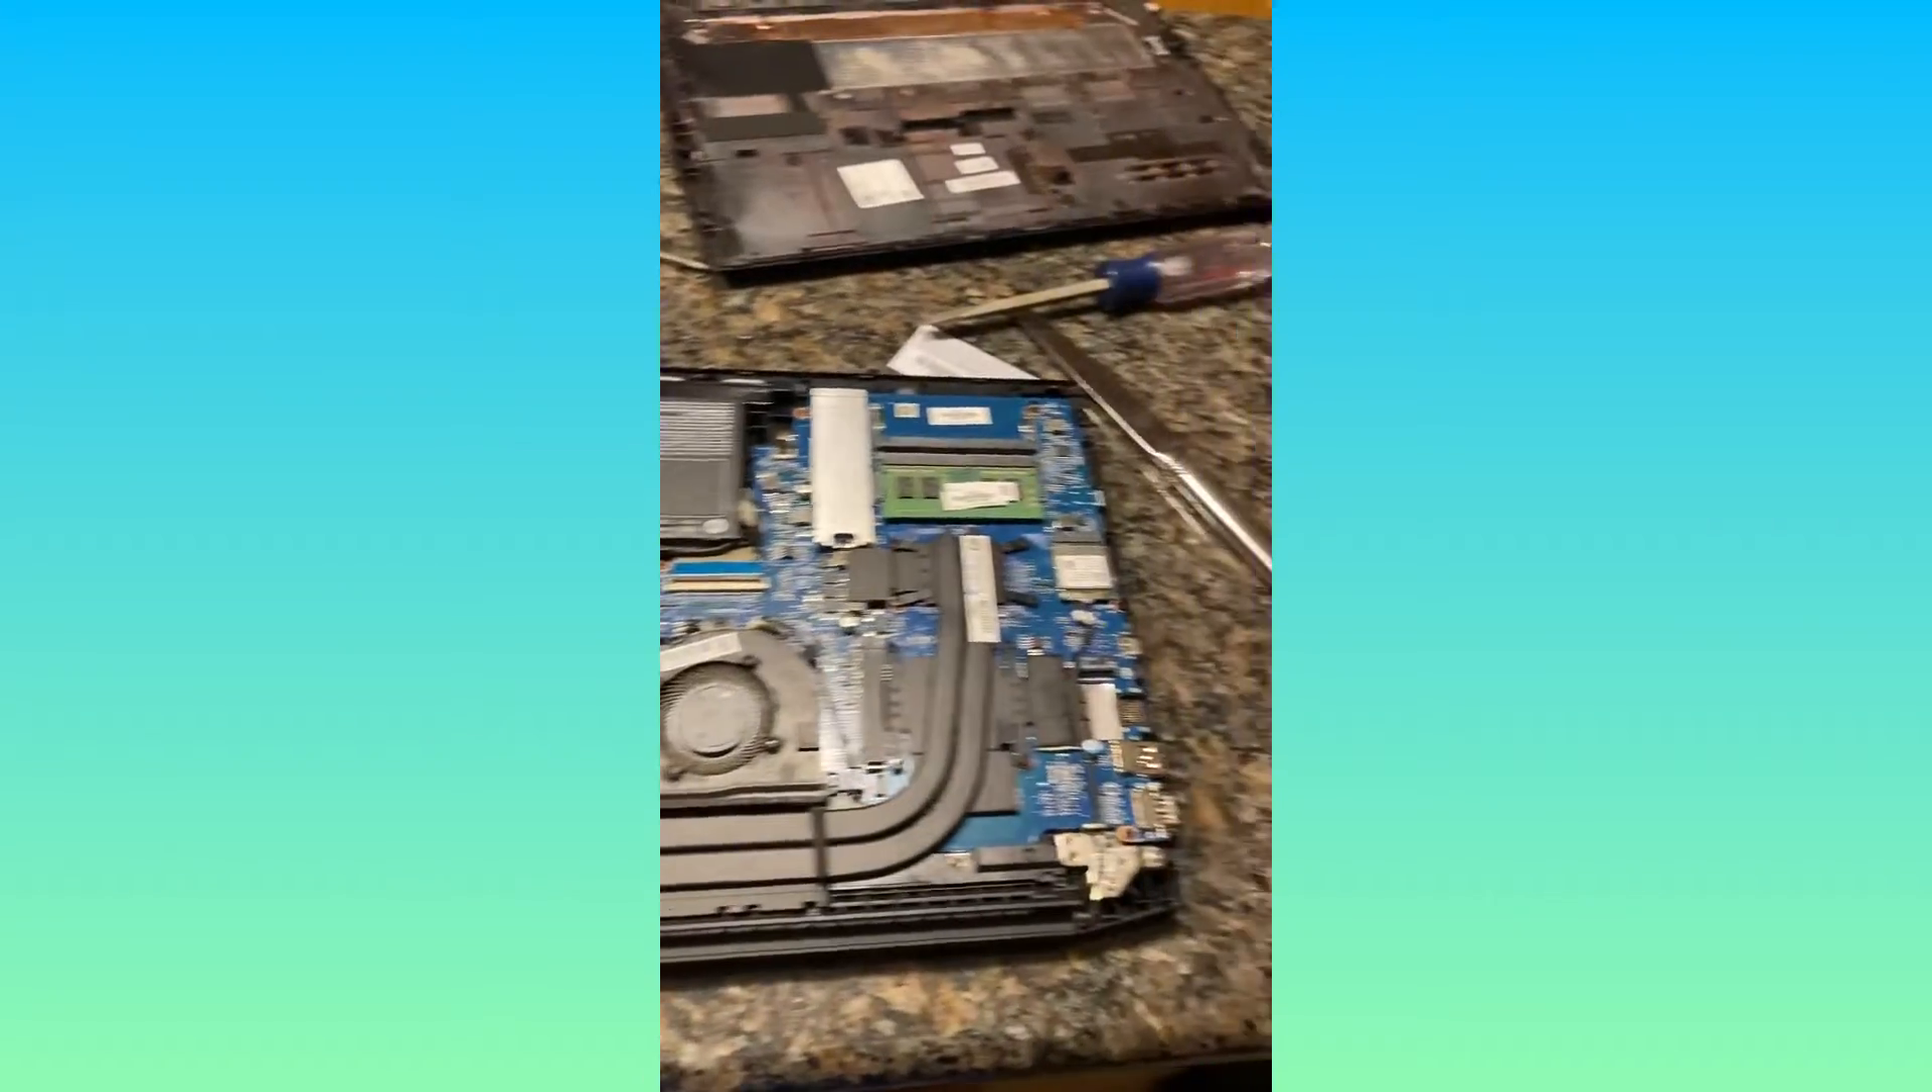One second i just got the back plate off.